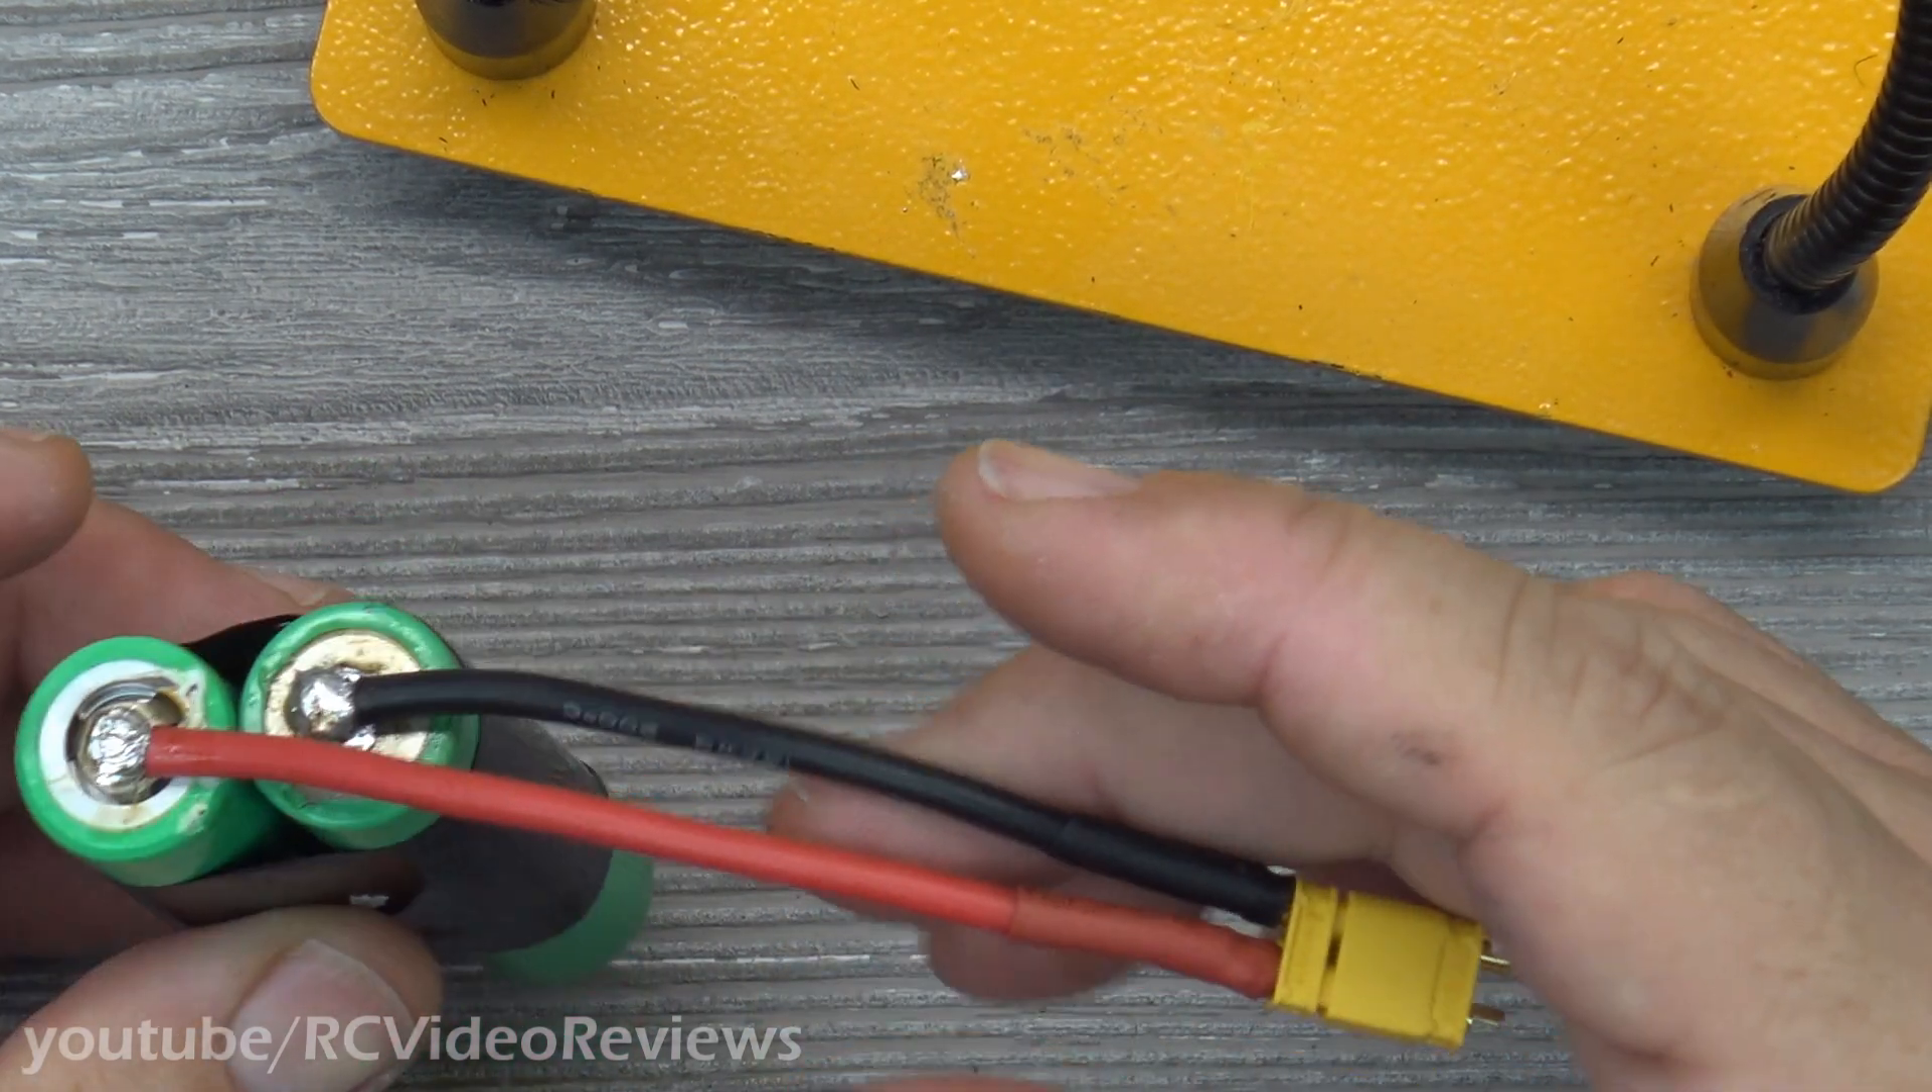The button is positive and the flat surface is negative. Okay, I've got my leads connected now.